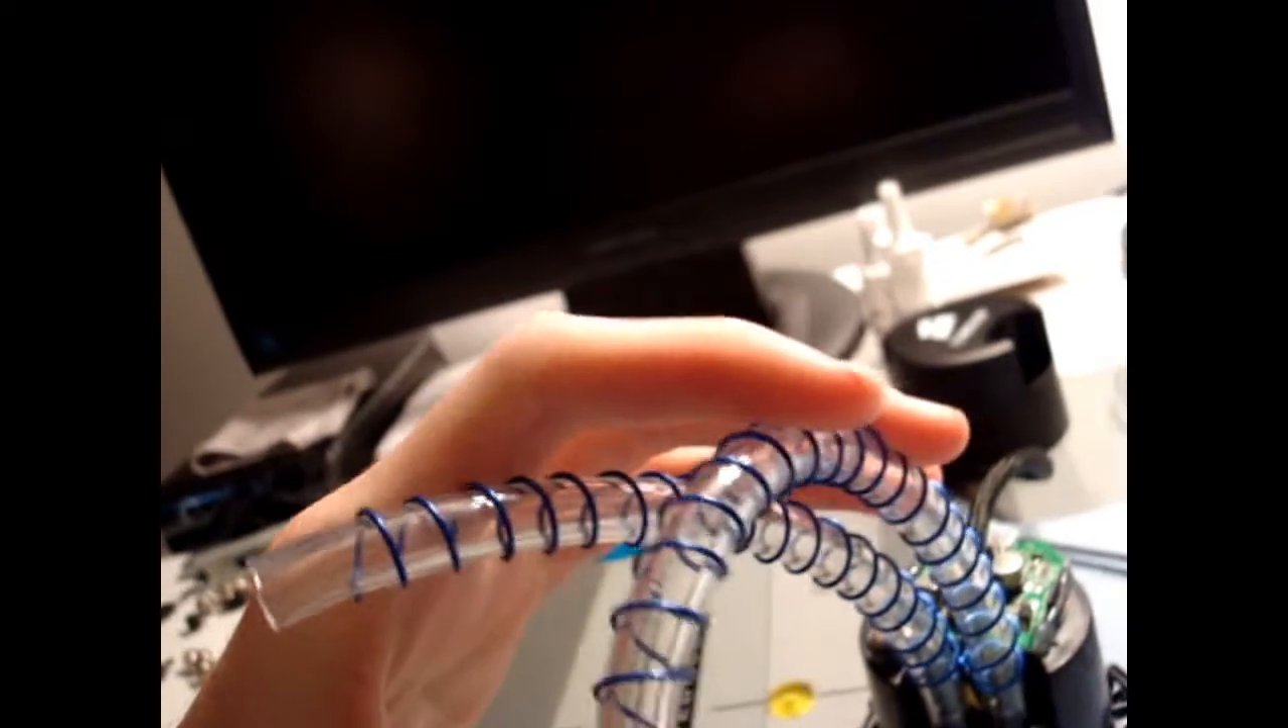As you can see, I got the anti-kink coils on there.